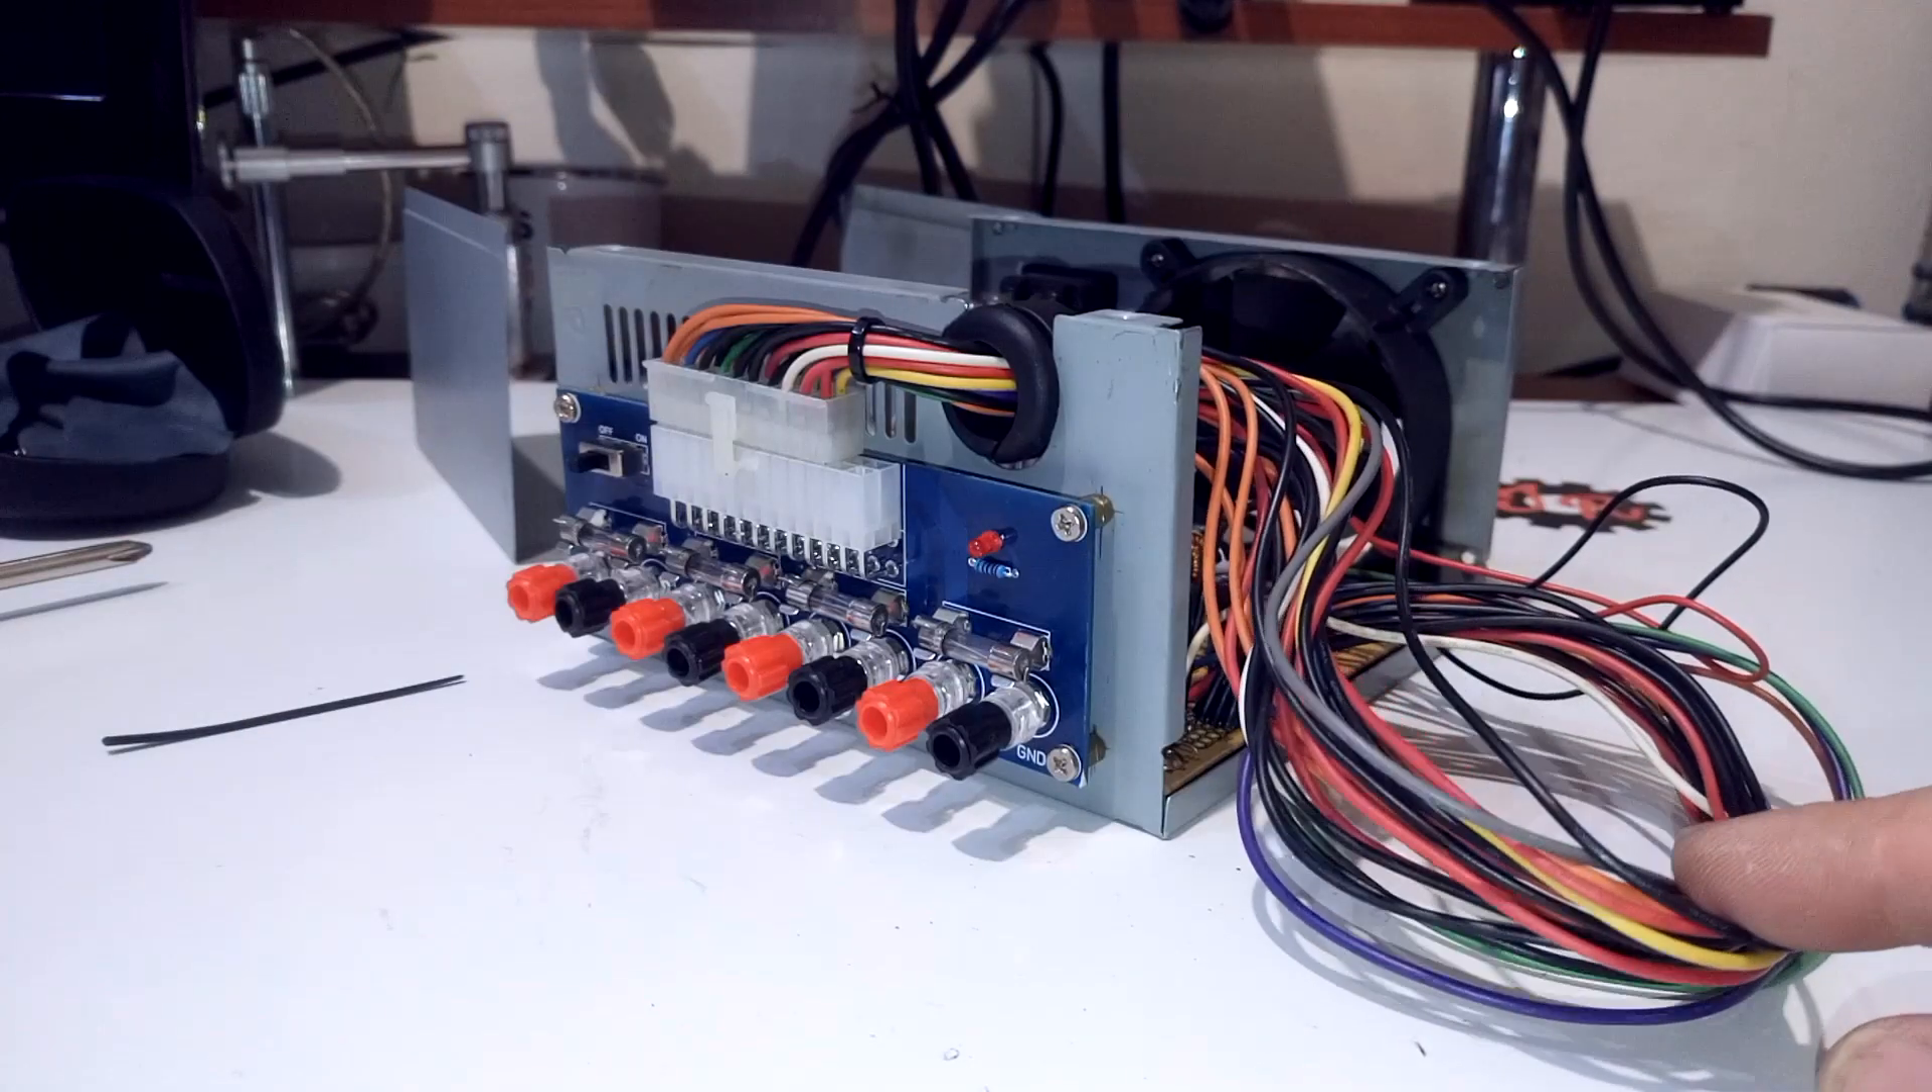Y ahora nos queda meter todos estos cables dentro de la fuente que no molesten.